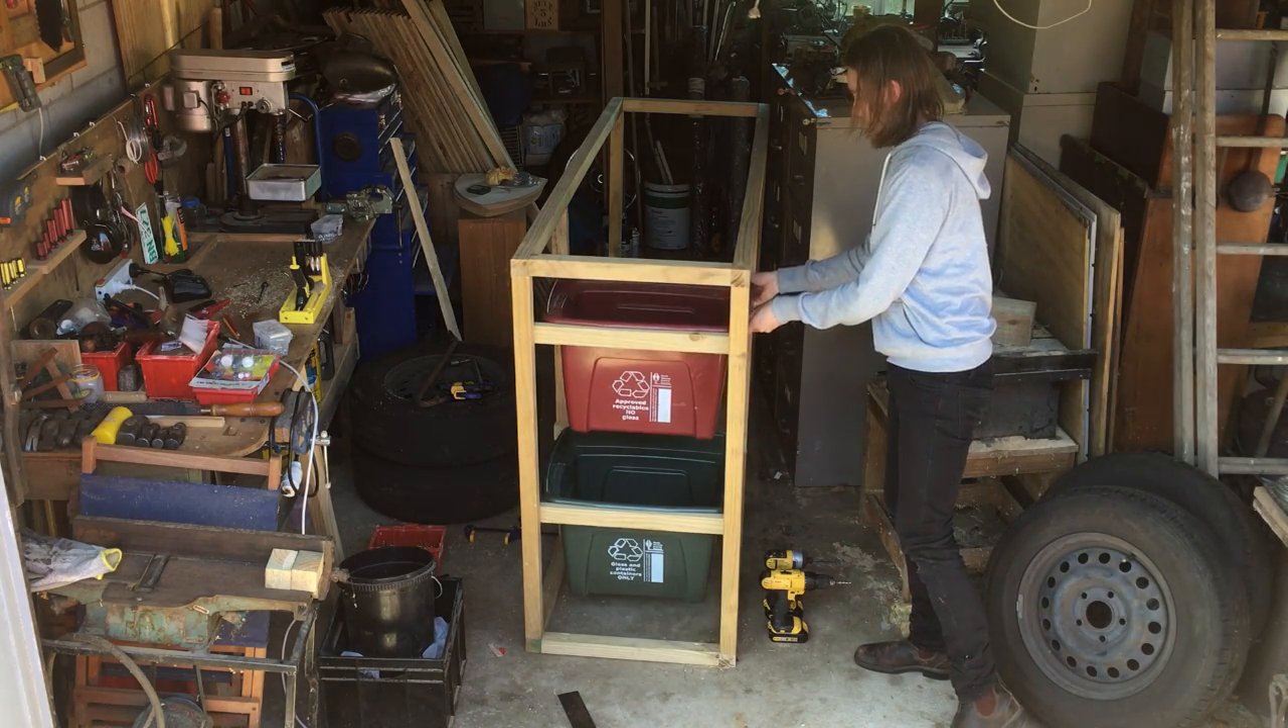I screwed the rails on and then double checked to make sure that the bins still fit. That's perfect.